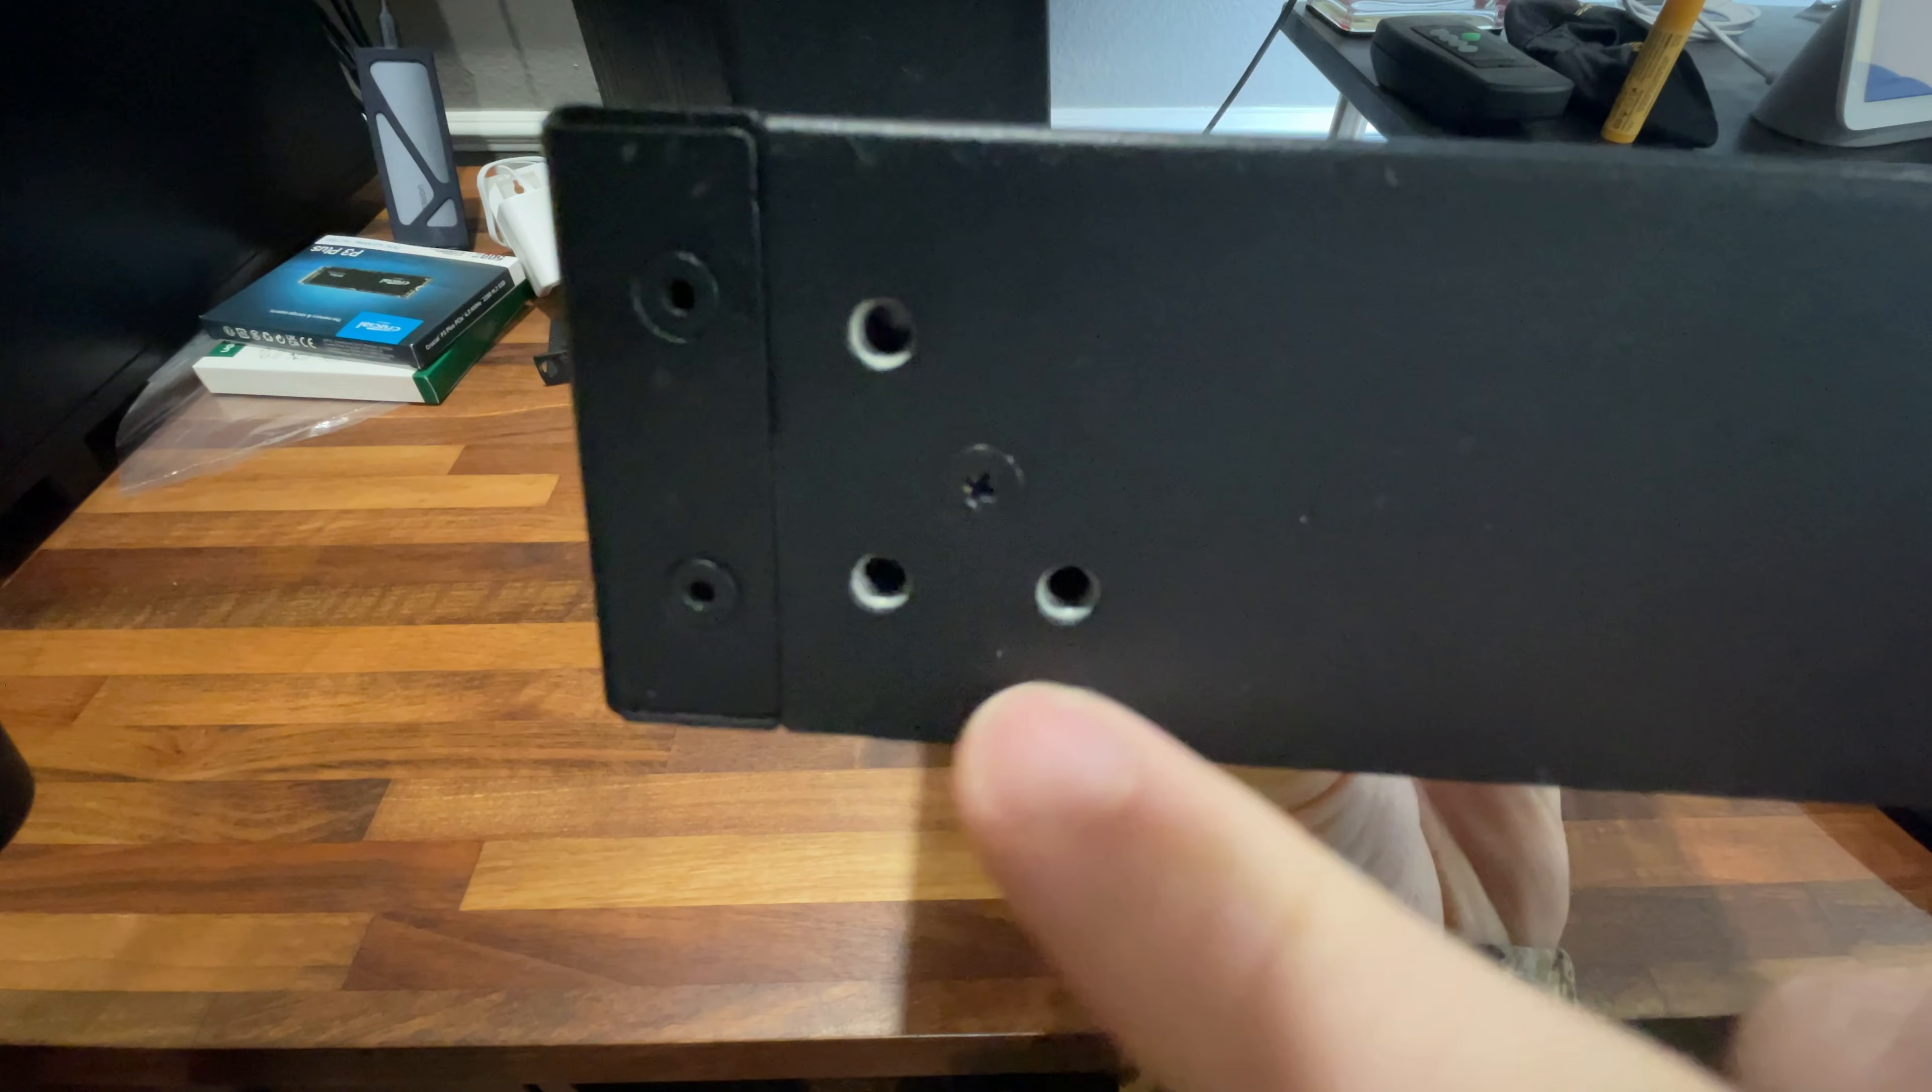So we took these three screws out and revealed a hidden screw underneath.